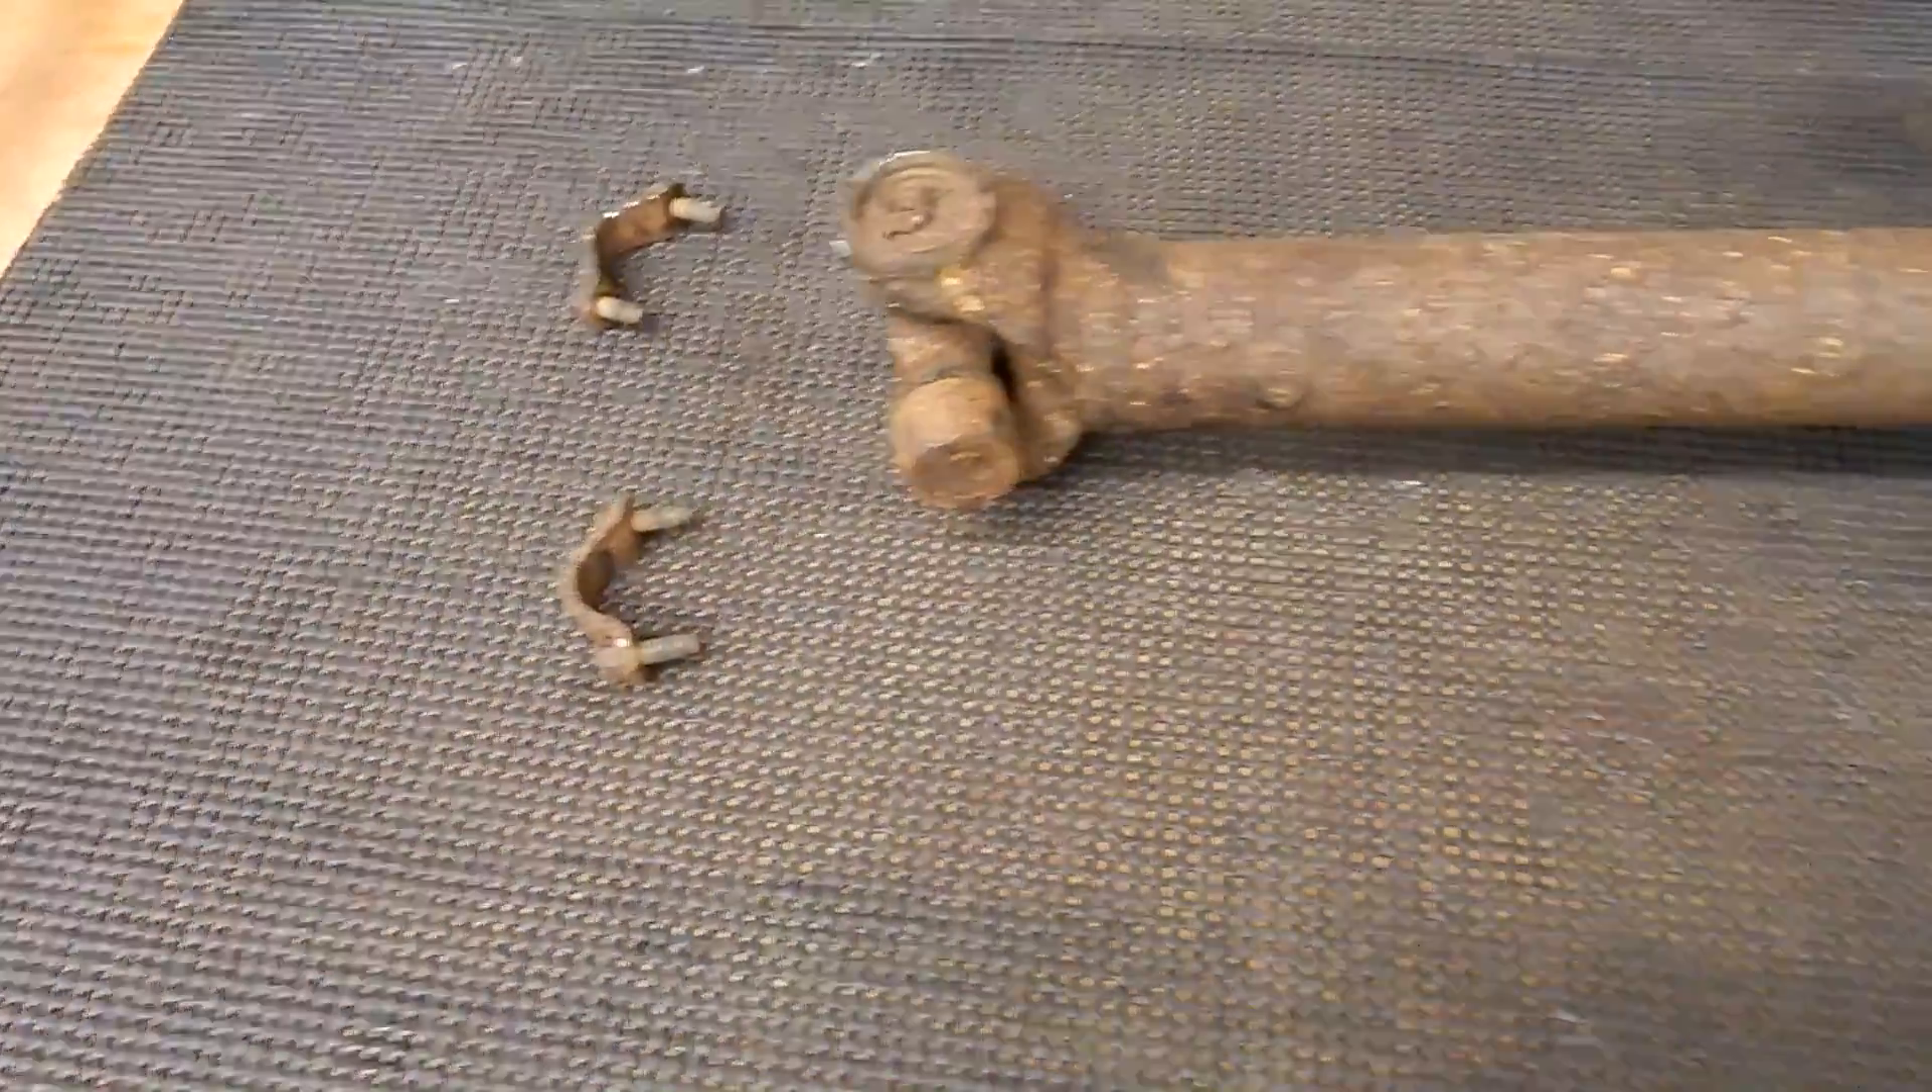So here's our Mountaineer driveshaft removed and the hardware that attaches it.